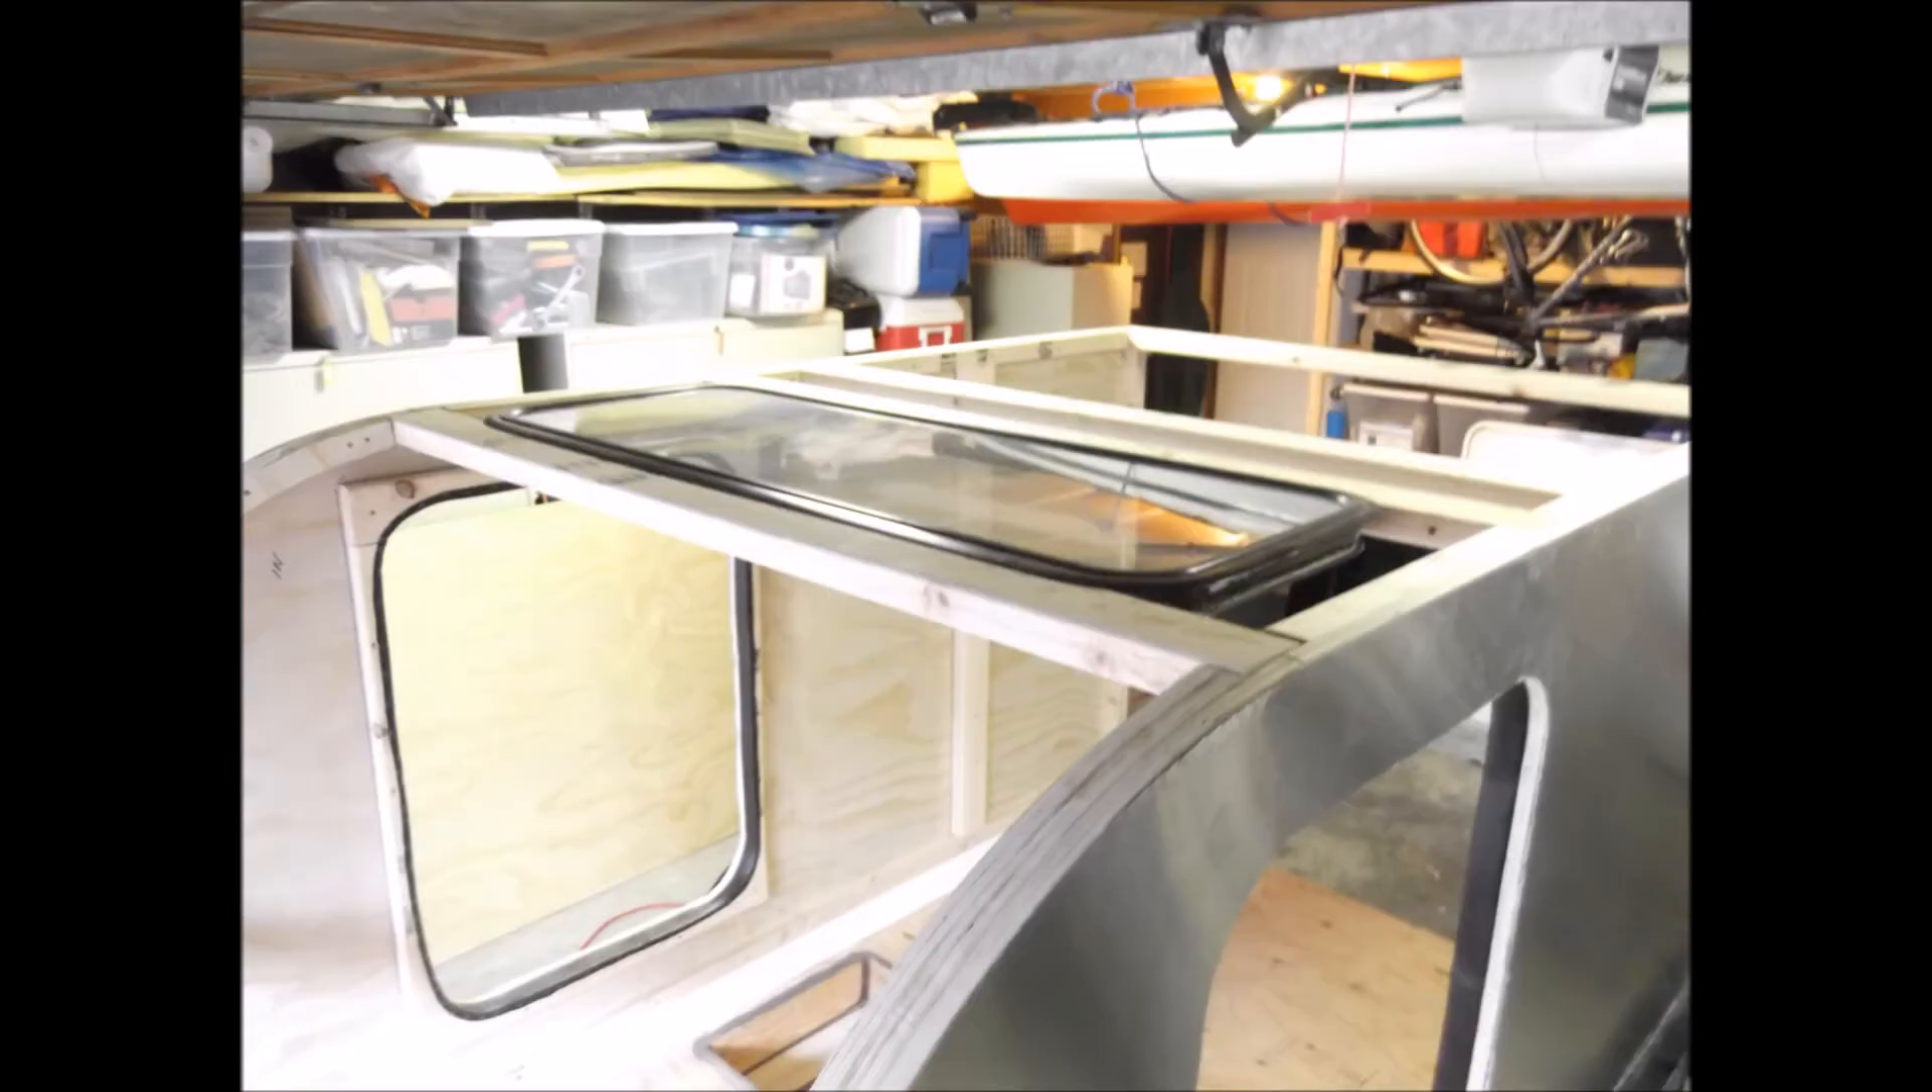I'm ribbing out the top section. See some of the ribs across the top in the skylight.